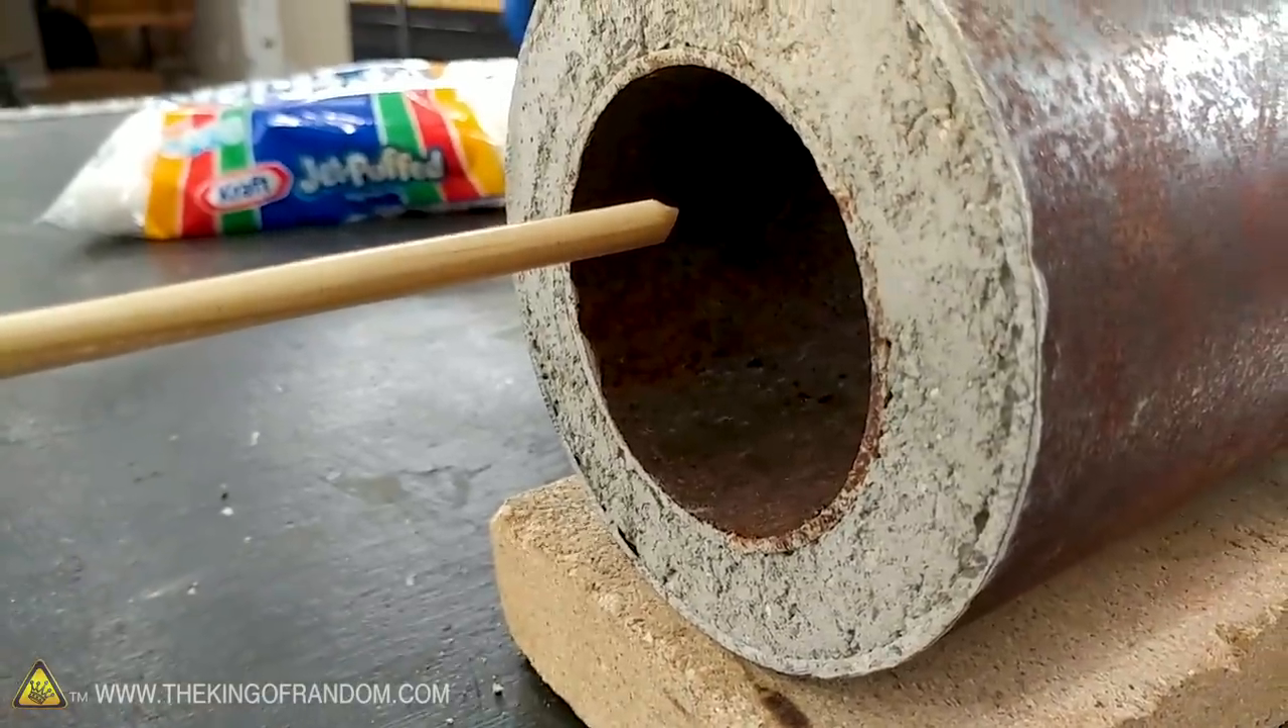We want the marshmallow roasting stick to fit perfectly in the very center of our roaster so that it's getting even heat all the way around it so at the moment the stick is far too high up.